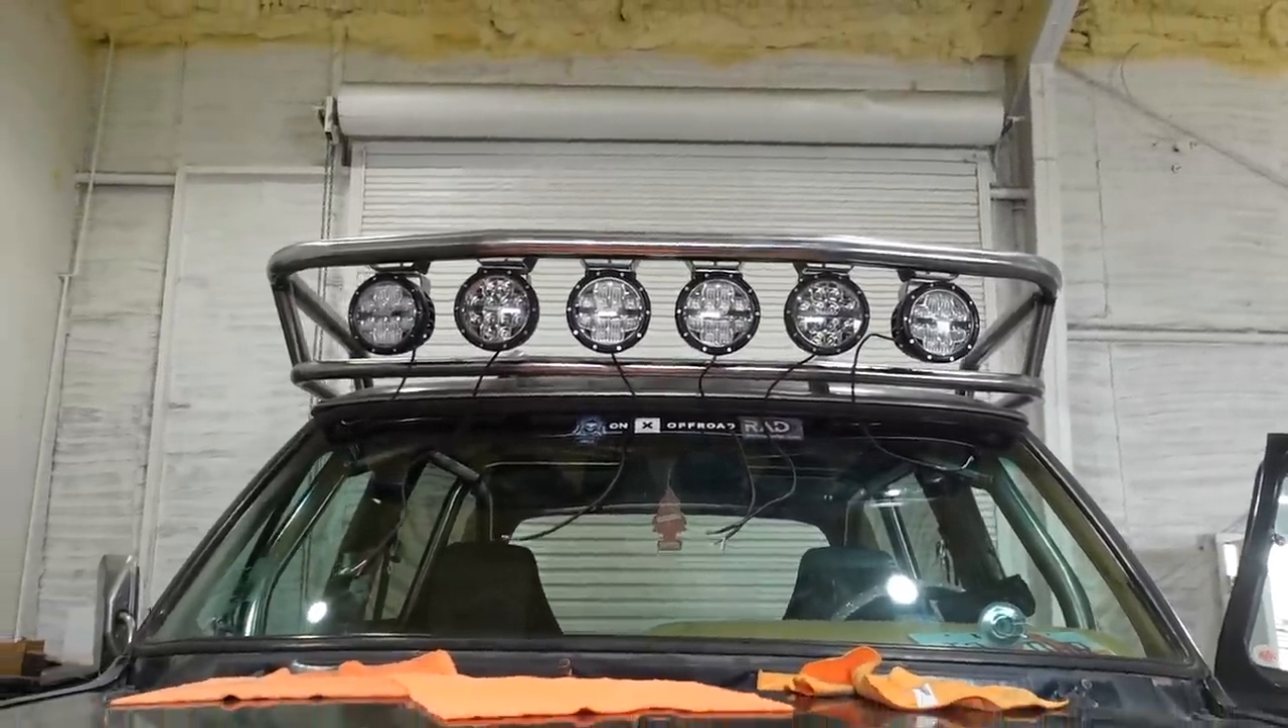Lights are on but they're not wired yet and they're also not tilted but take a look at that.